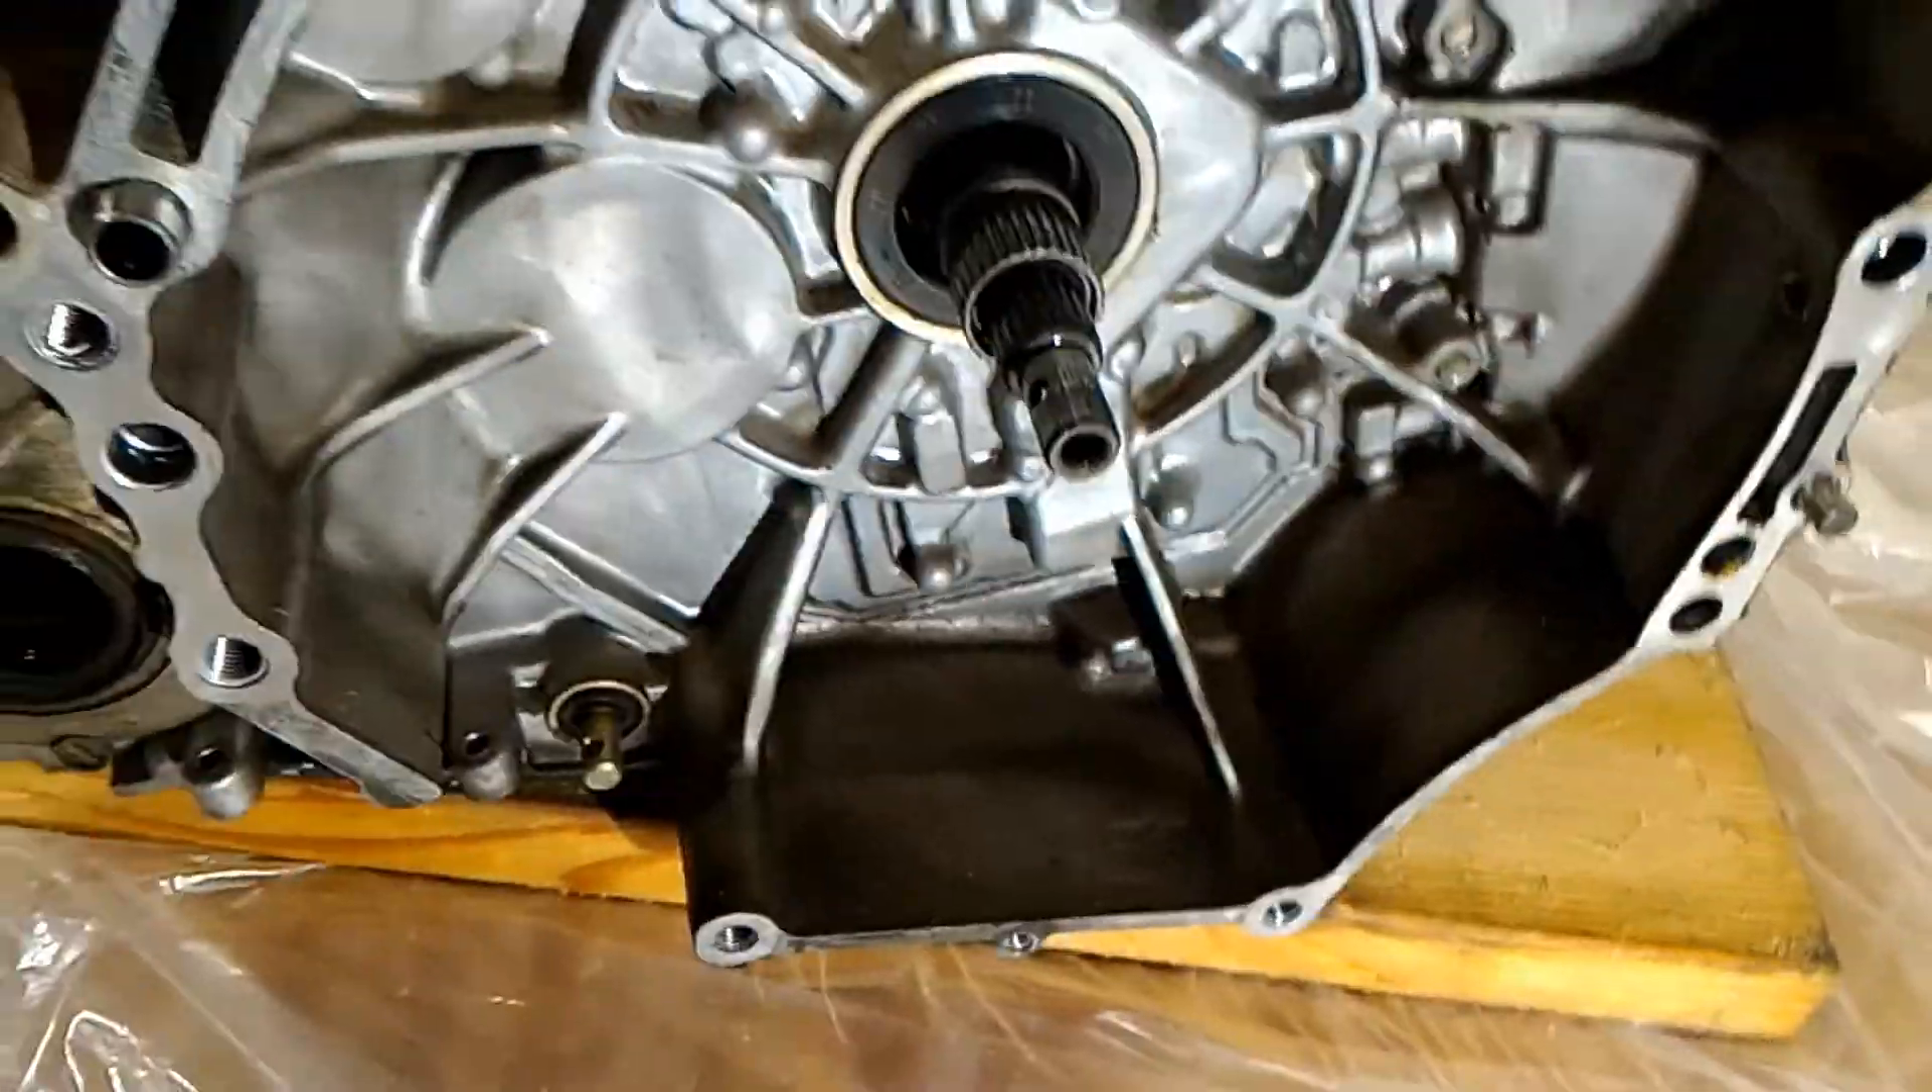And here's the shaft that the torque converter came off of.